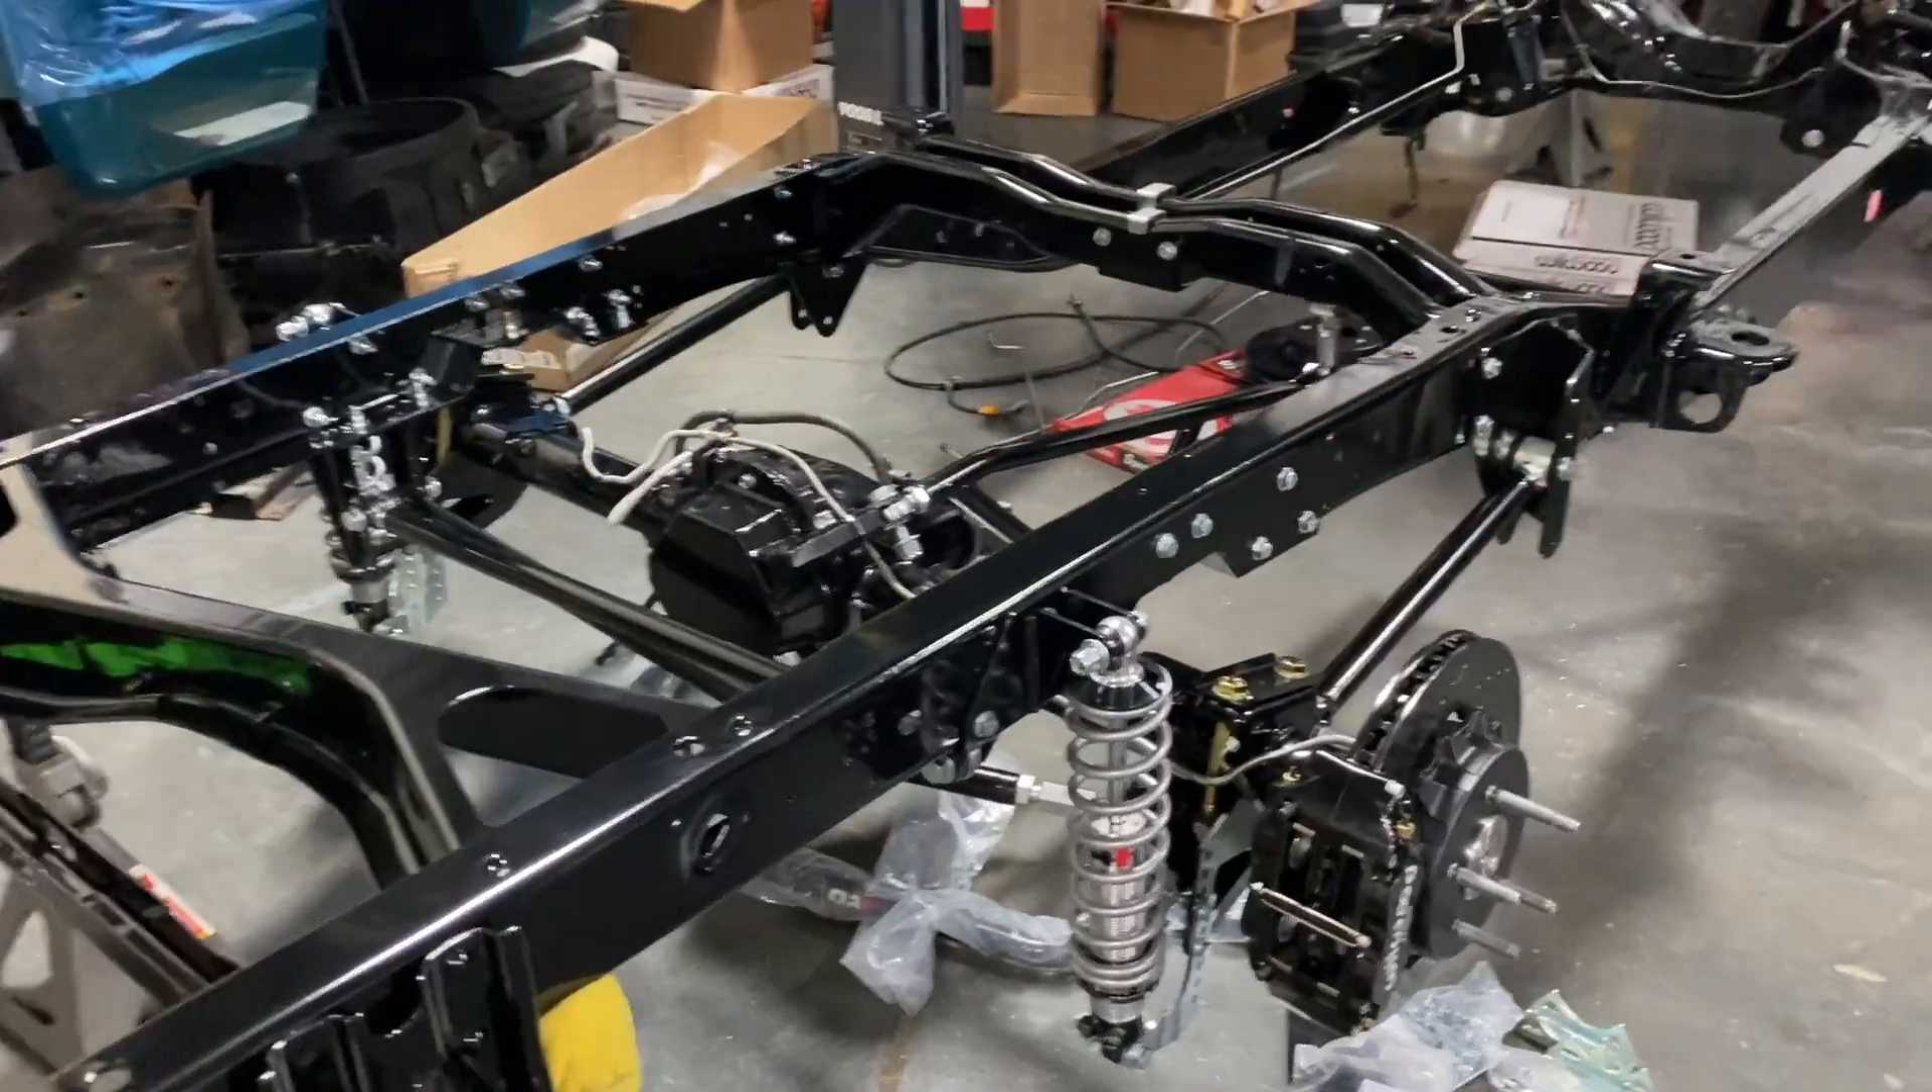We got most of the rear end mocked up right now.